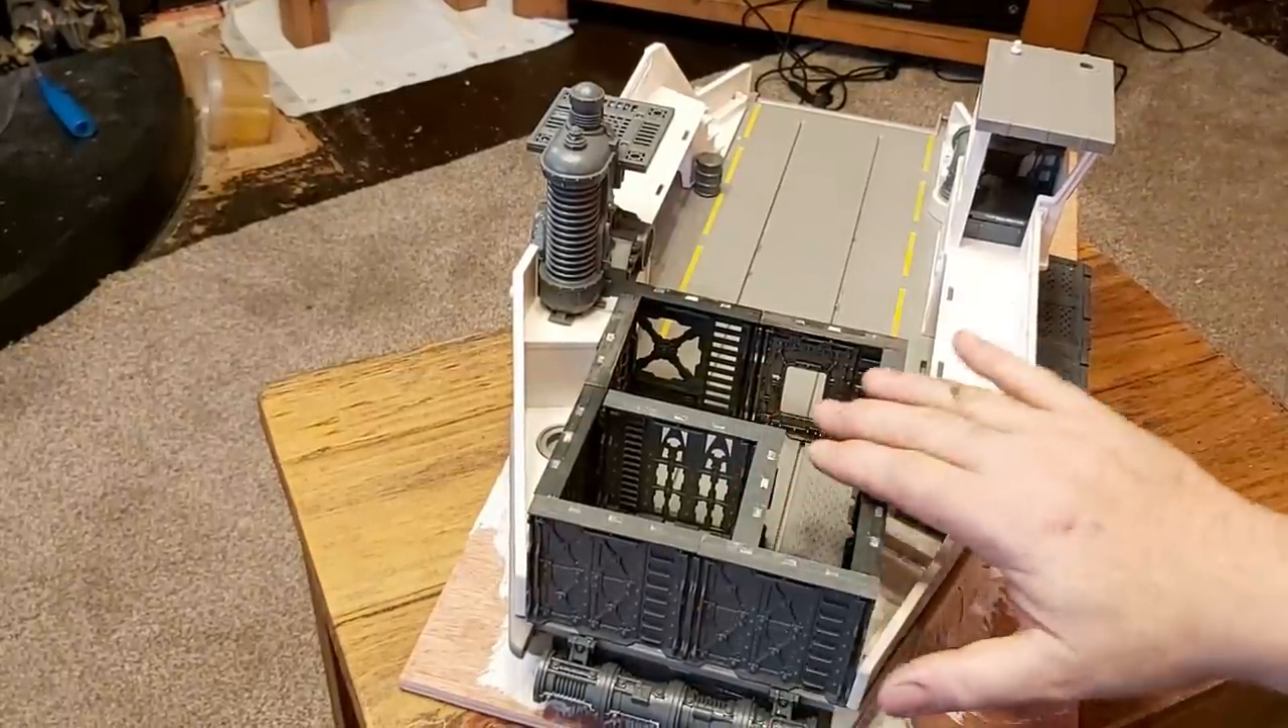The ship's main superstructure has now been built. This is all stuck on a solid, including a holding cell here.